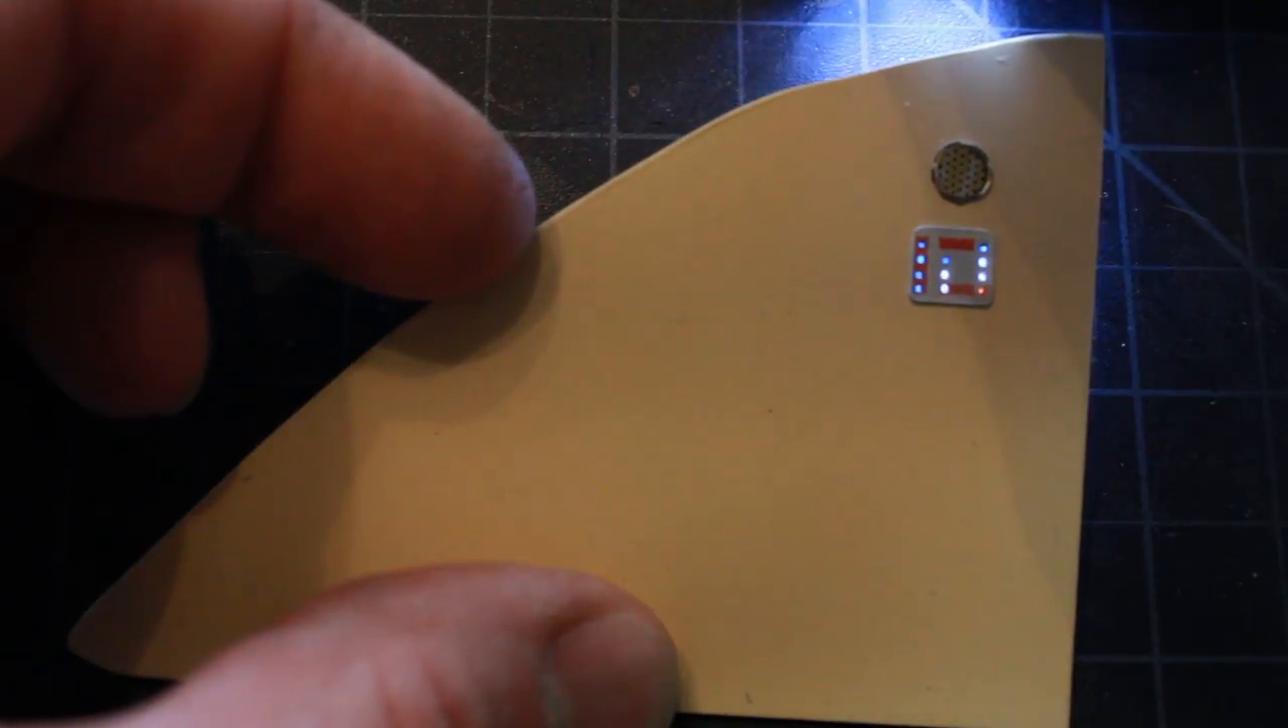So I've glued my piece of styrene, the panel in place, and I also cut out a circle of styrene and used one of the decals left over of a speaker and put it above.